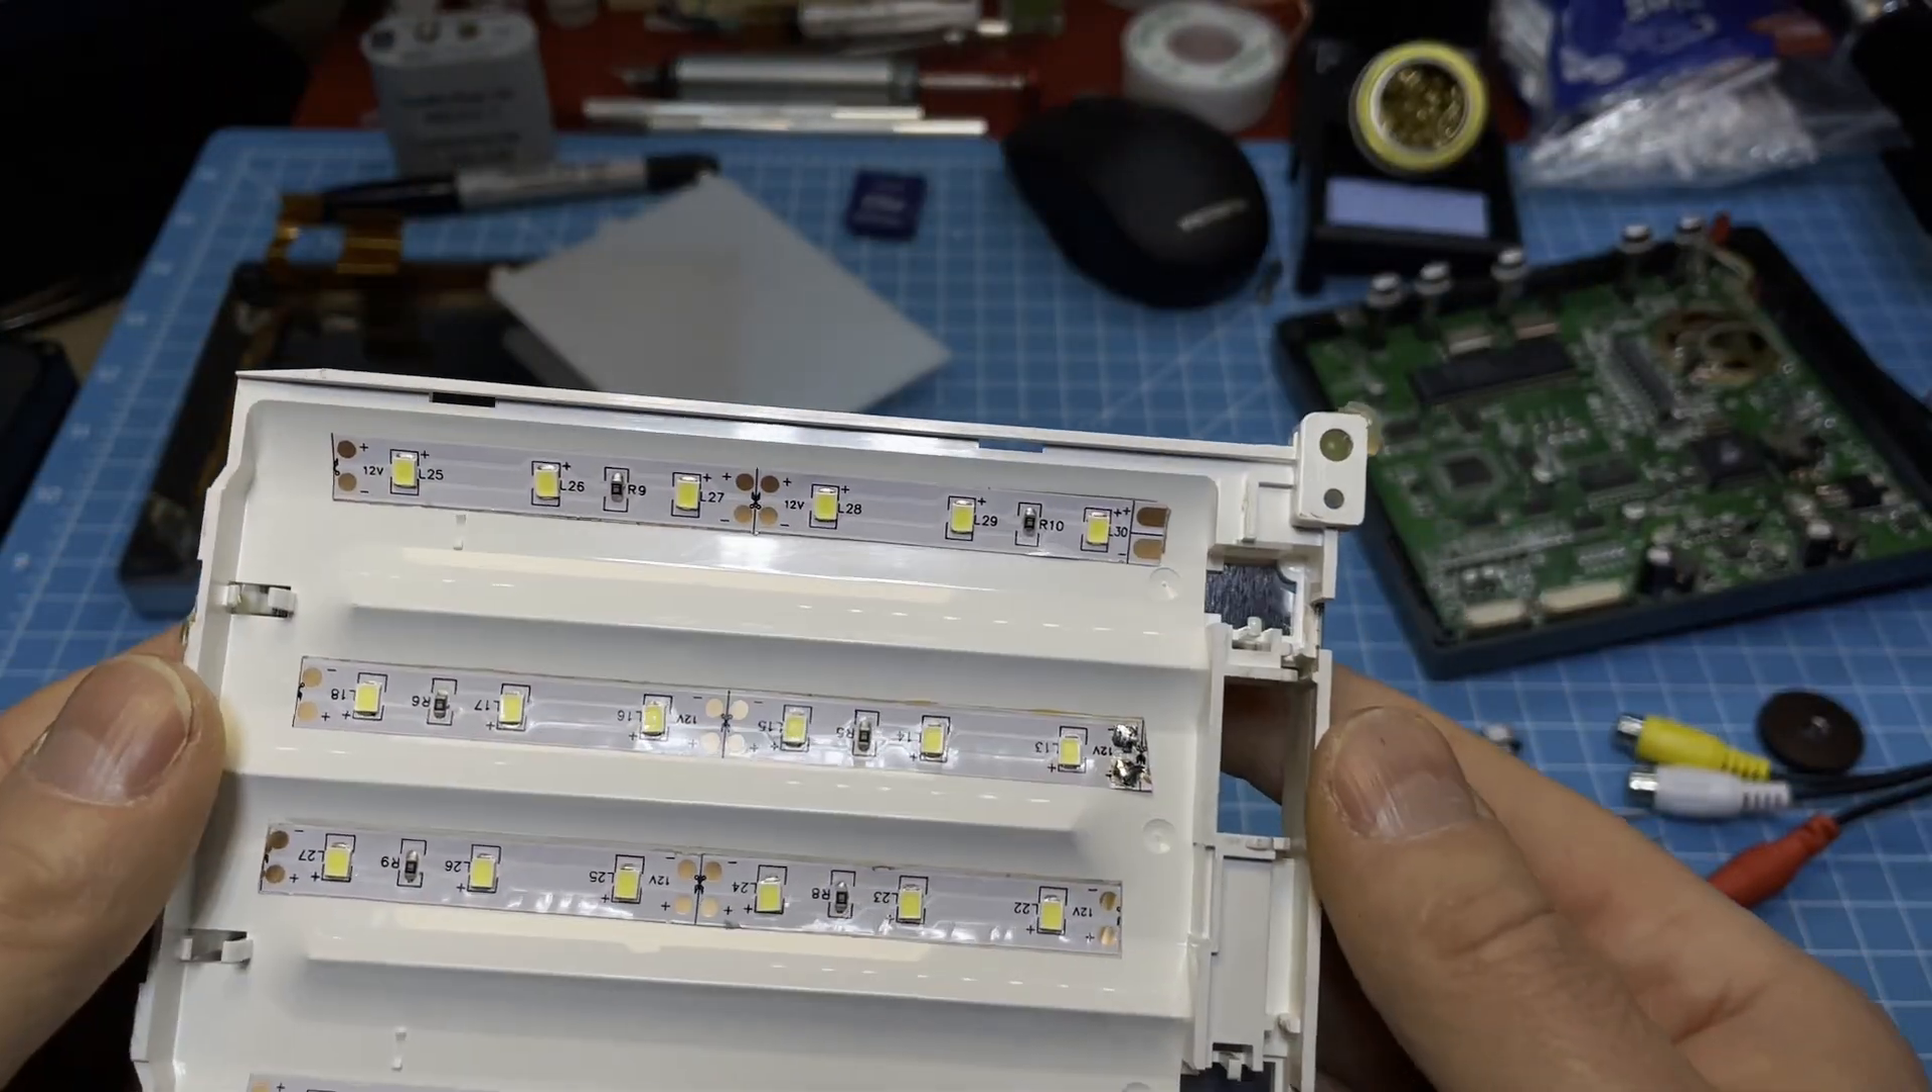So yeah i put the led in now i will wire it up.